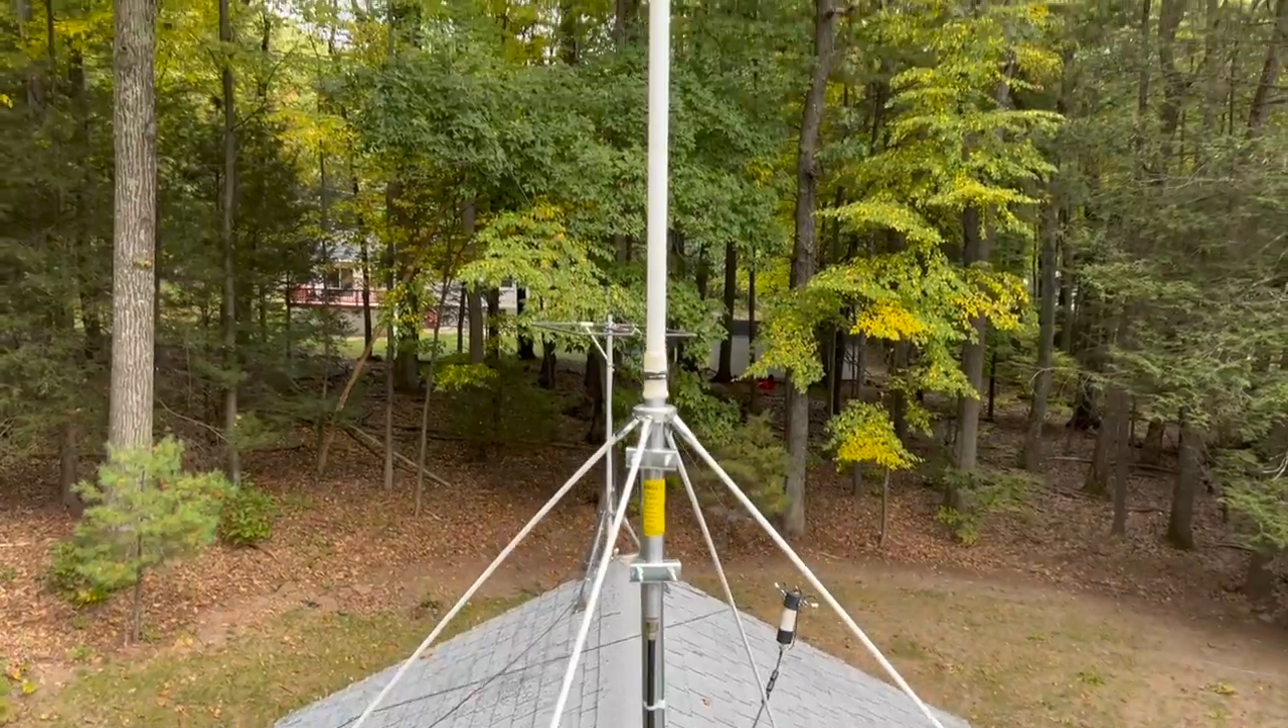Four radials attached. And there's the antenna.